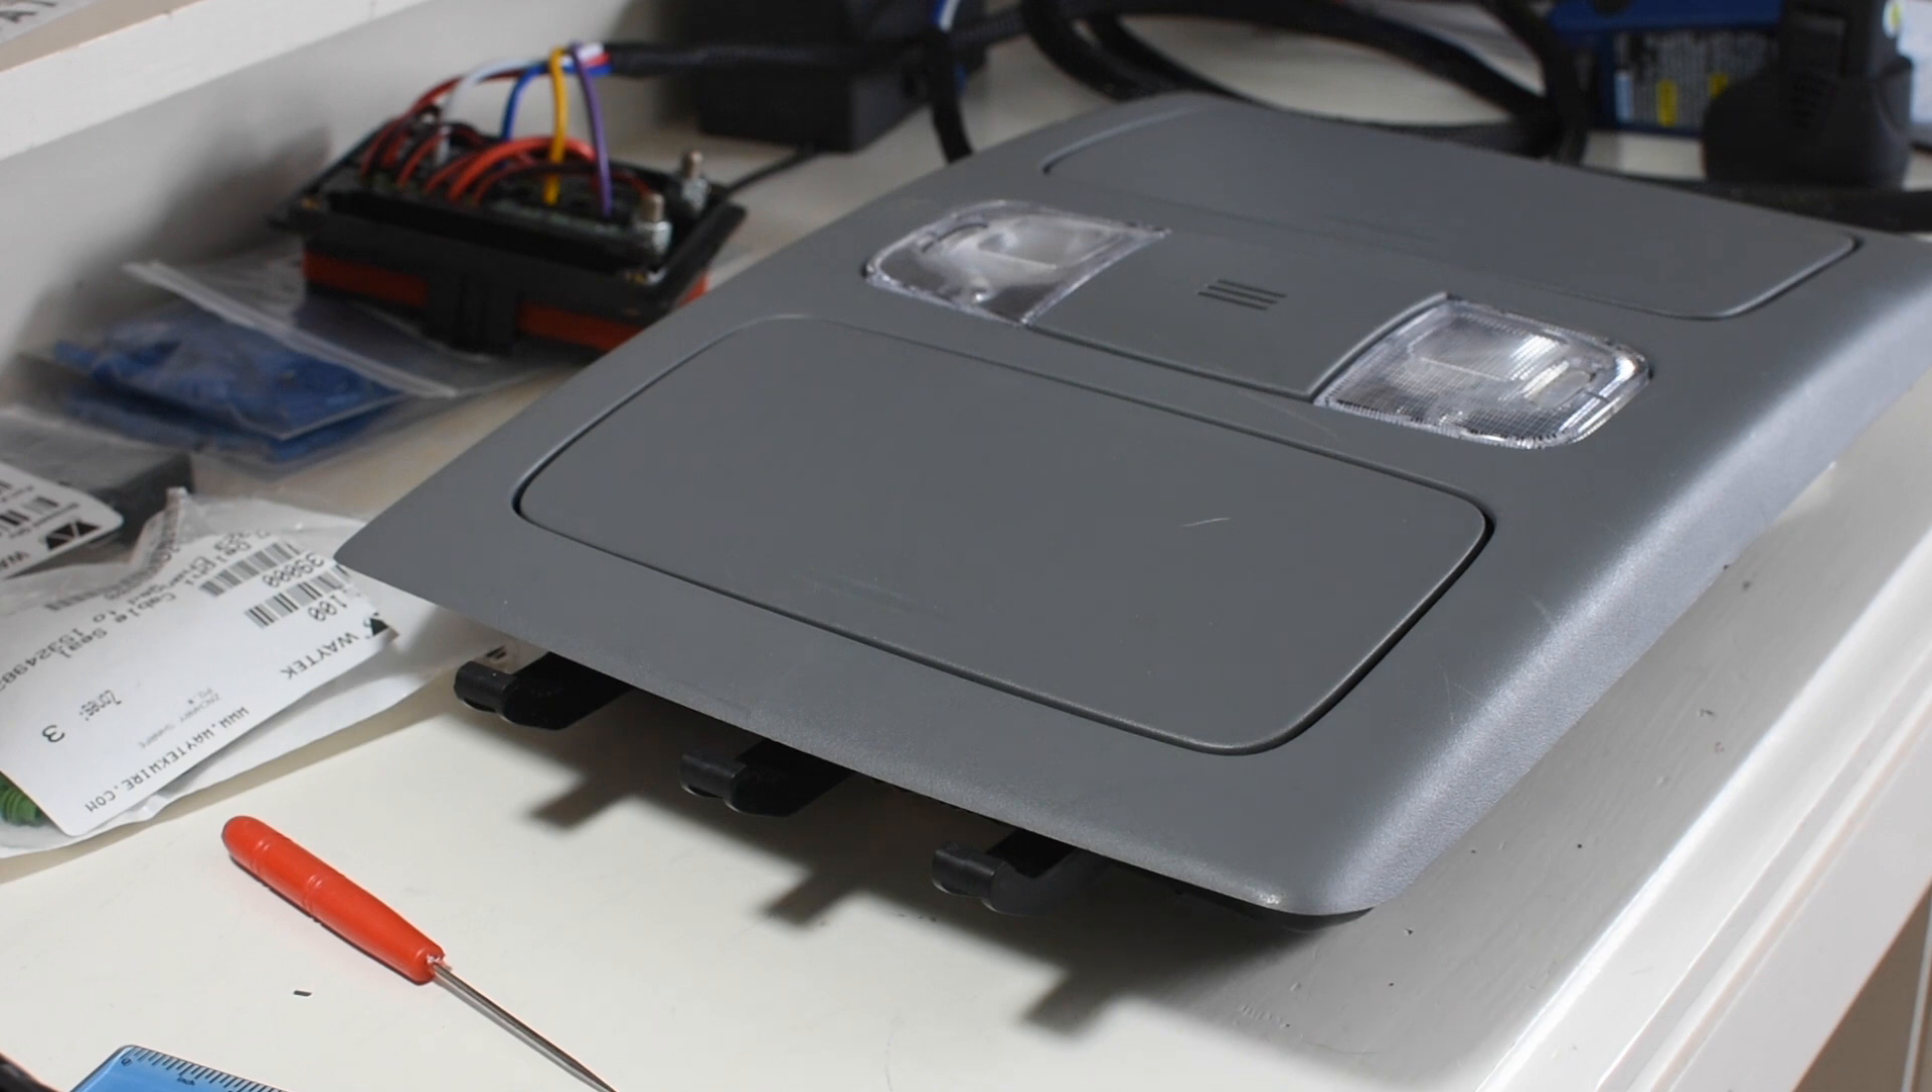So I went ahead and removed this panel from the overhead in my 2015 Tacoma.